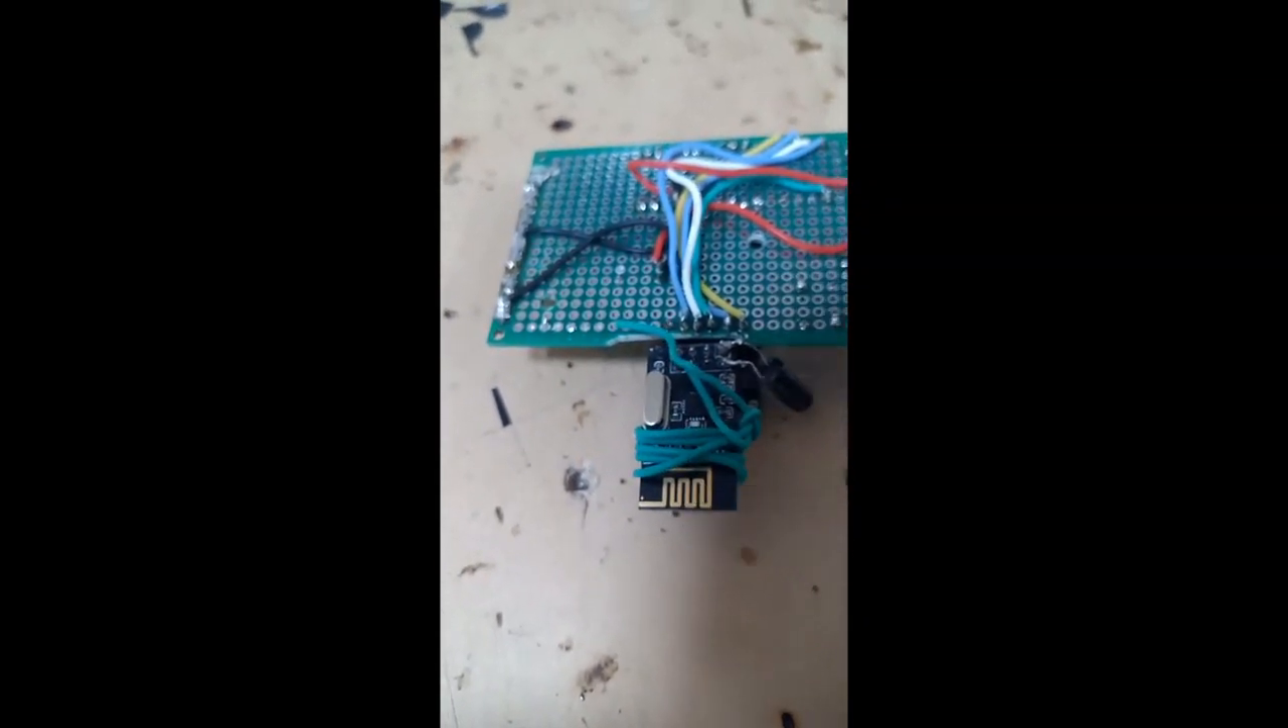Okay, and I just added this wire, the green wire, it seems to make a reception better, the green wire around the antenna.